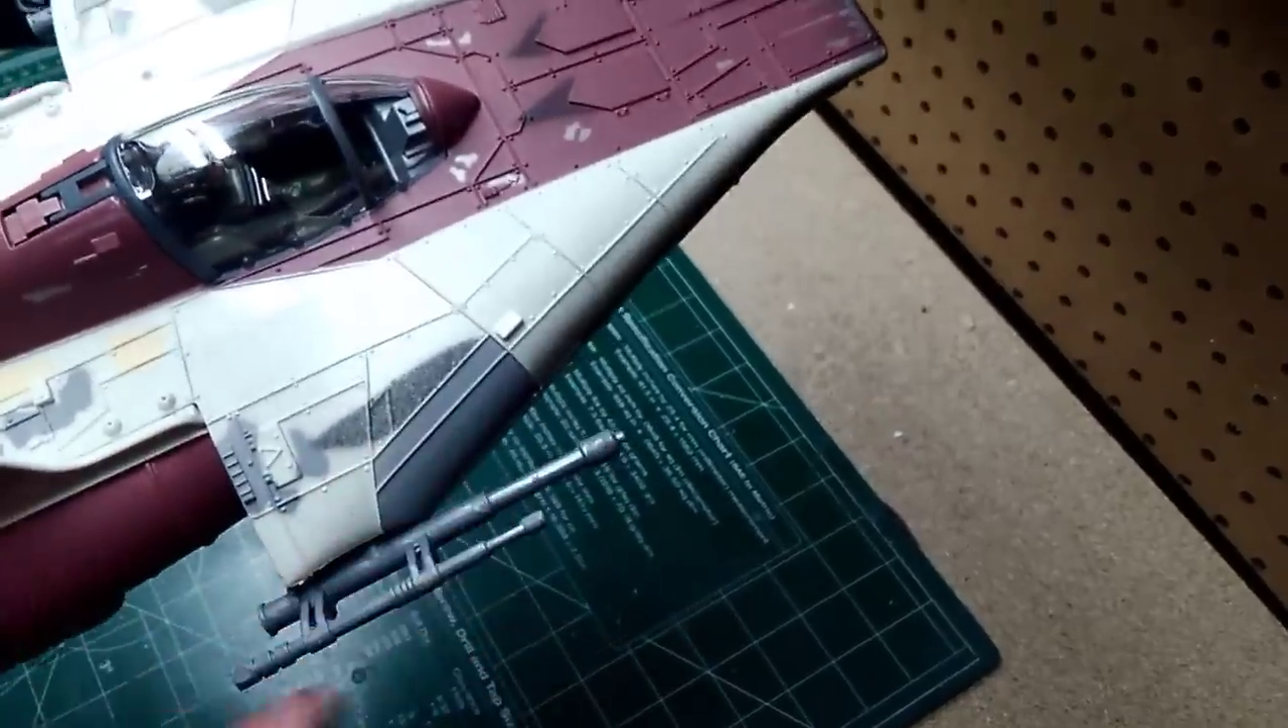The guns are really kind of weird. They kind of angle off to the side. They should be straight over the top of each other.